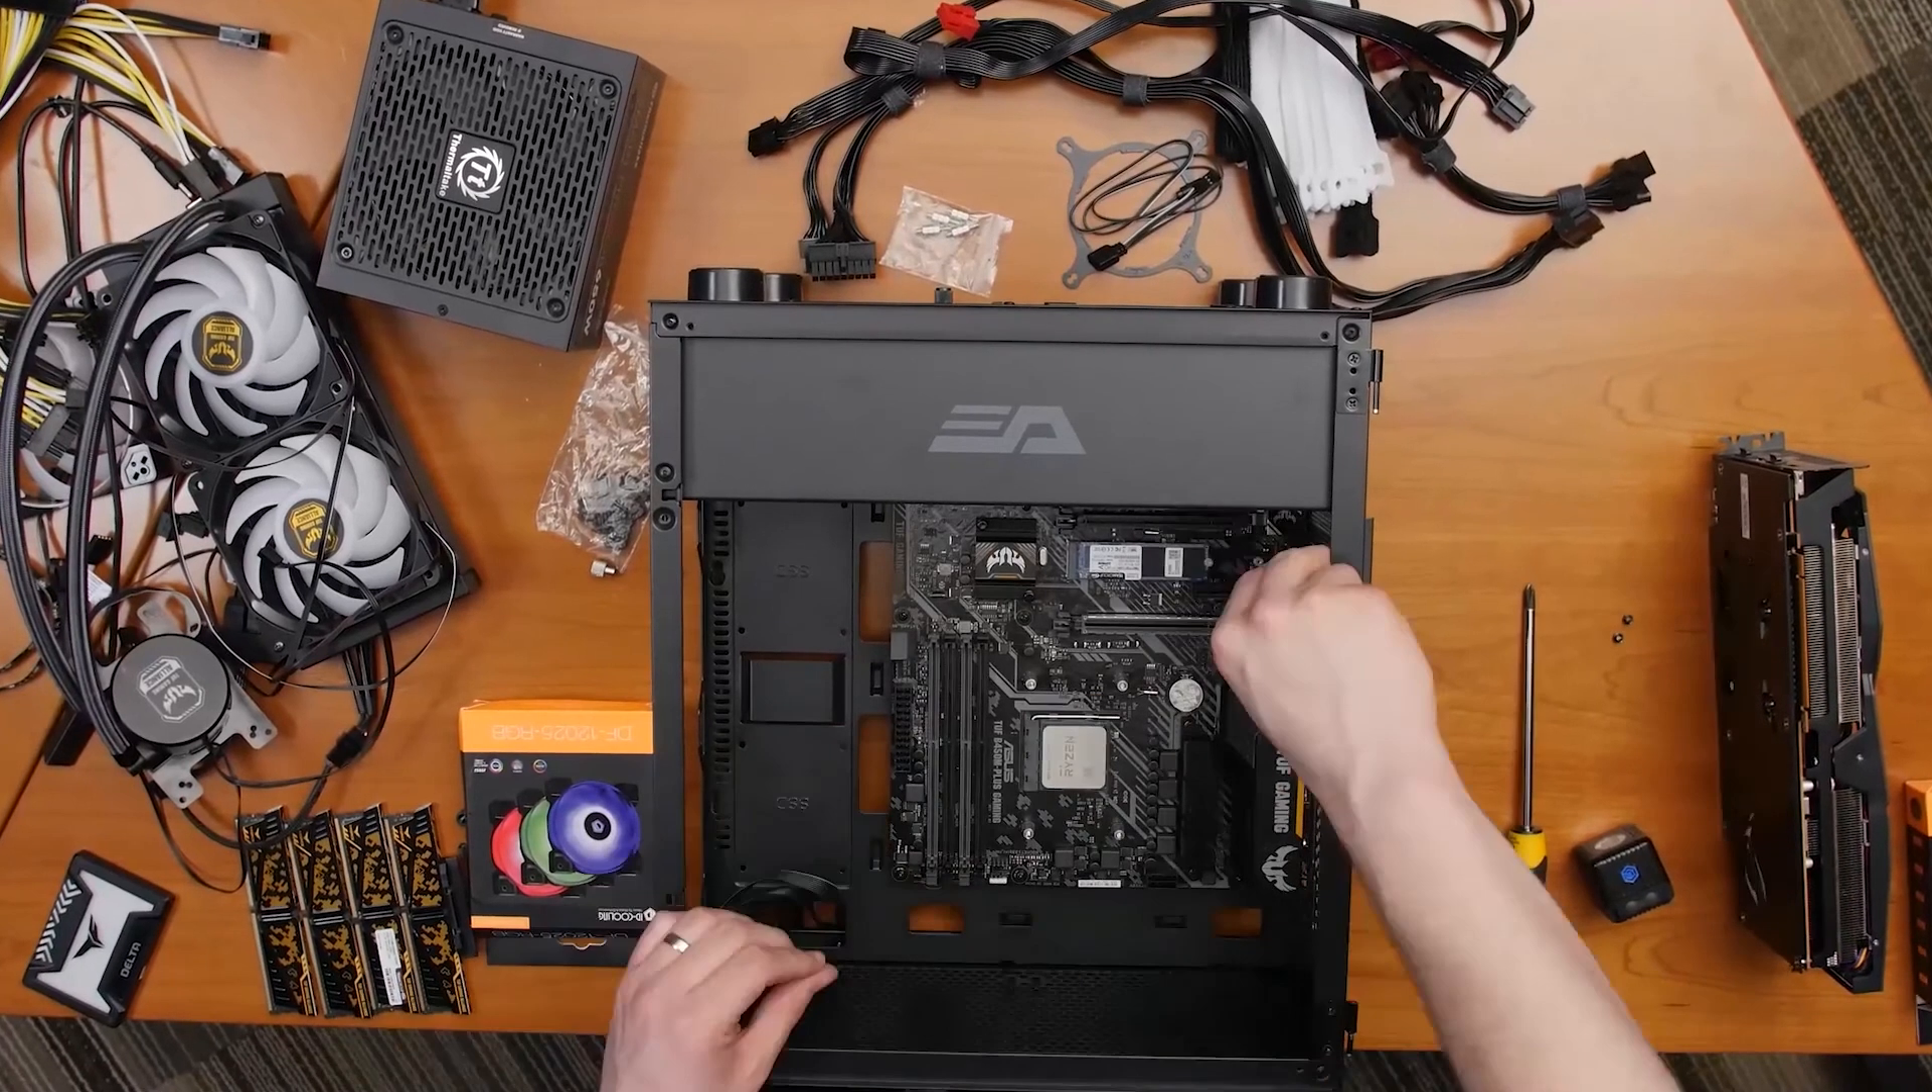We can see here that the guy is currently installing the motherboard with the CPU and the SSD already installed, but some key parts are still missing.